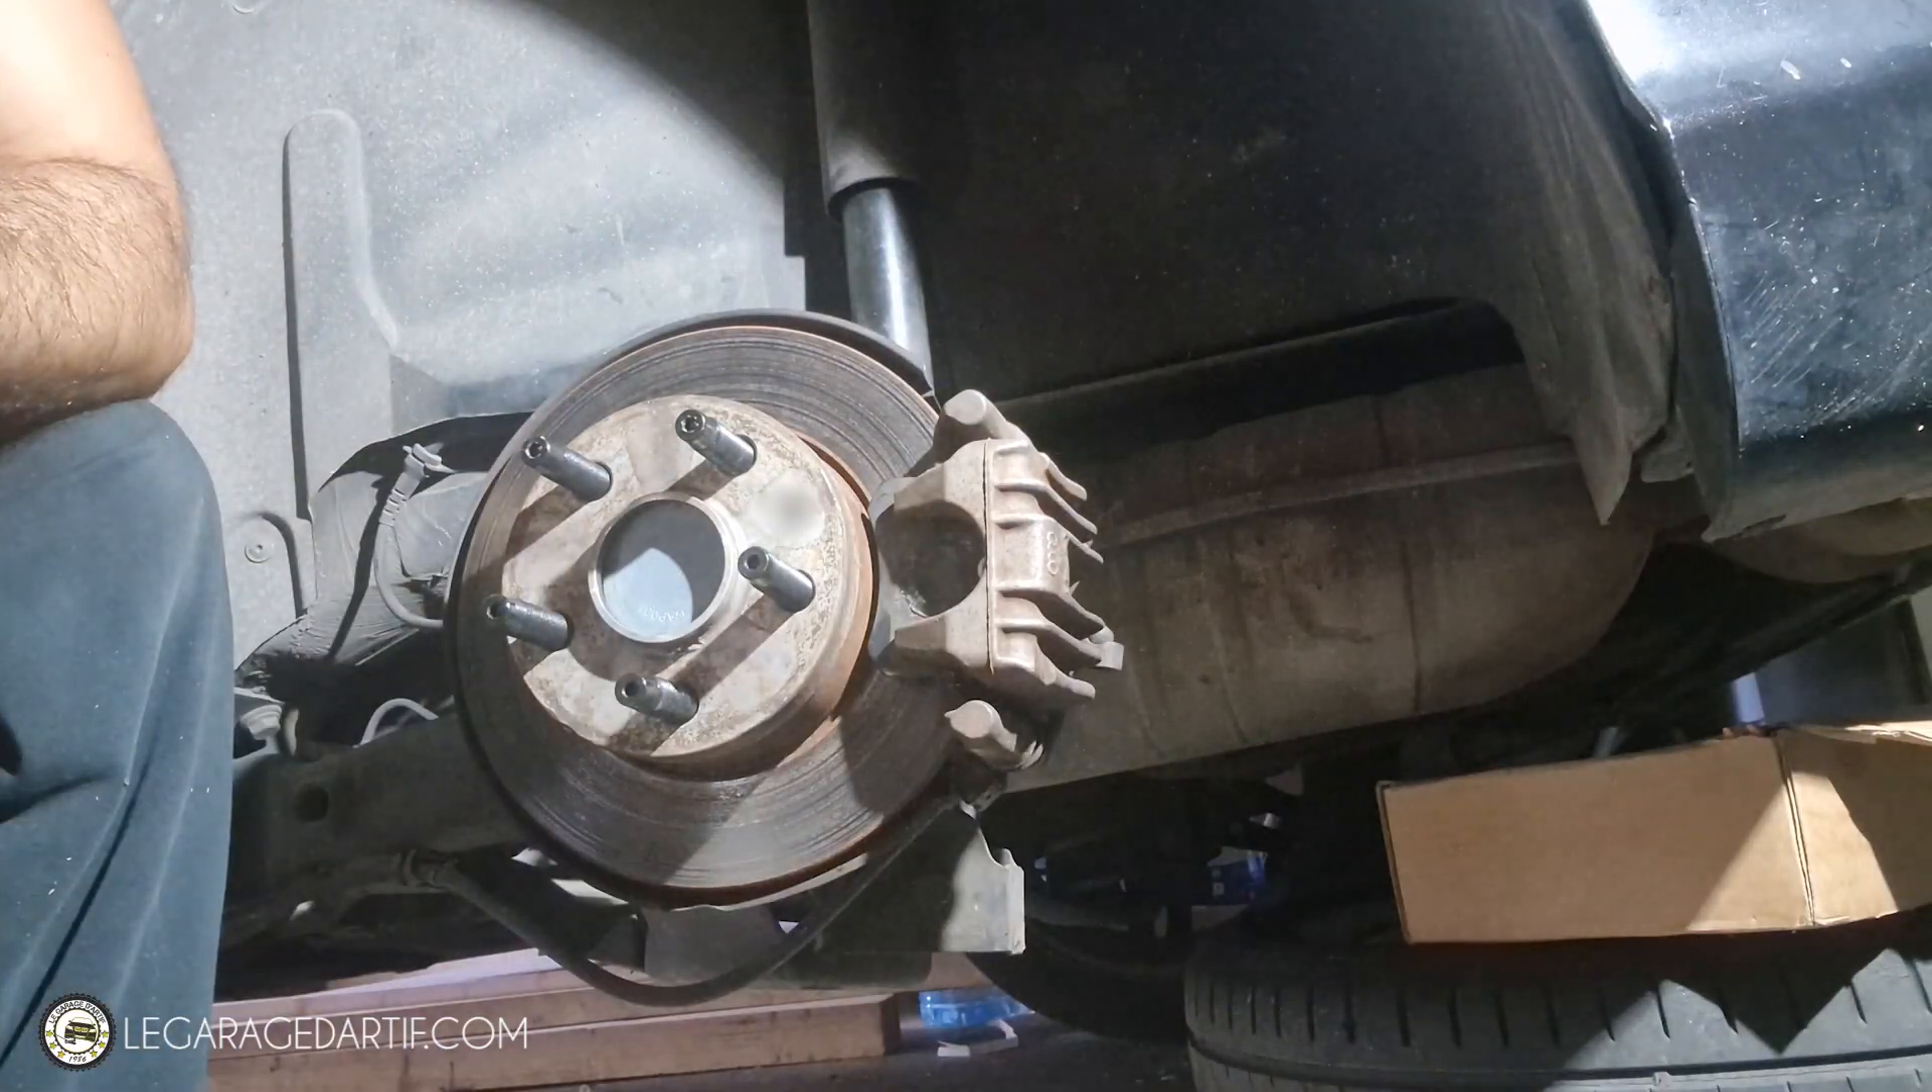Il ne reste plus qu'à remettre la roue.